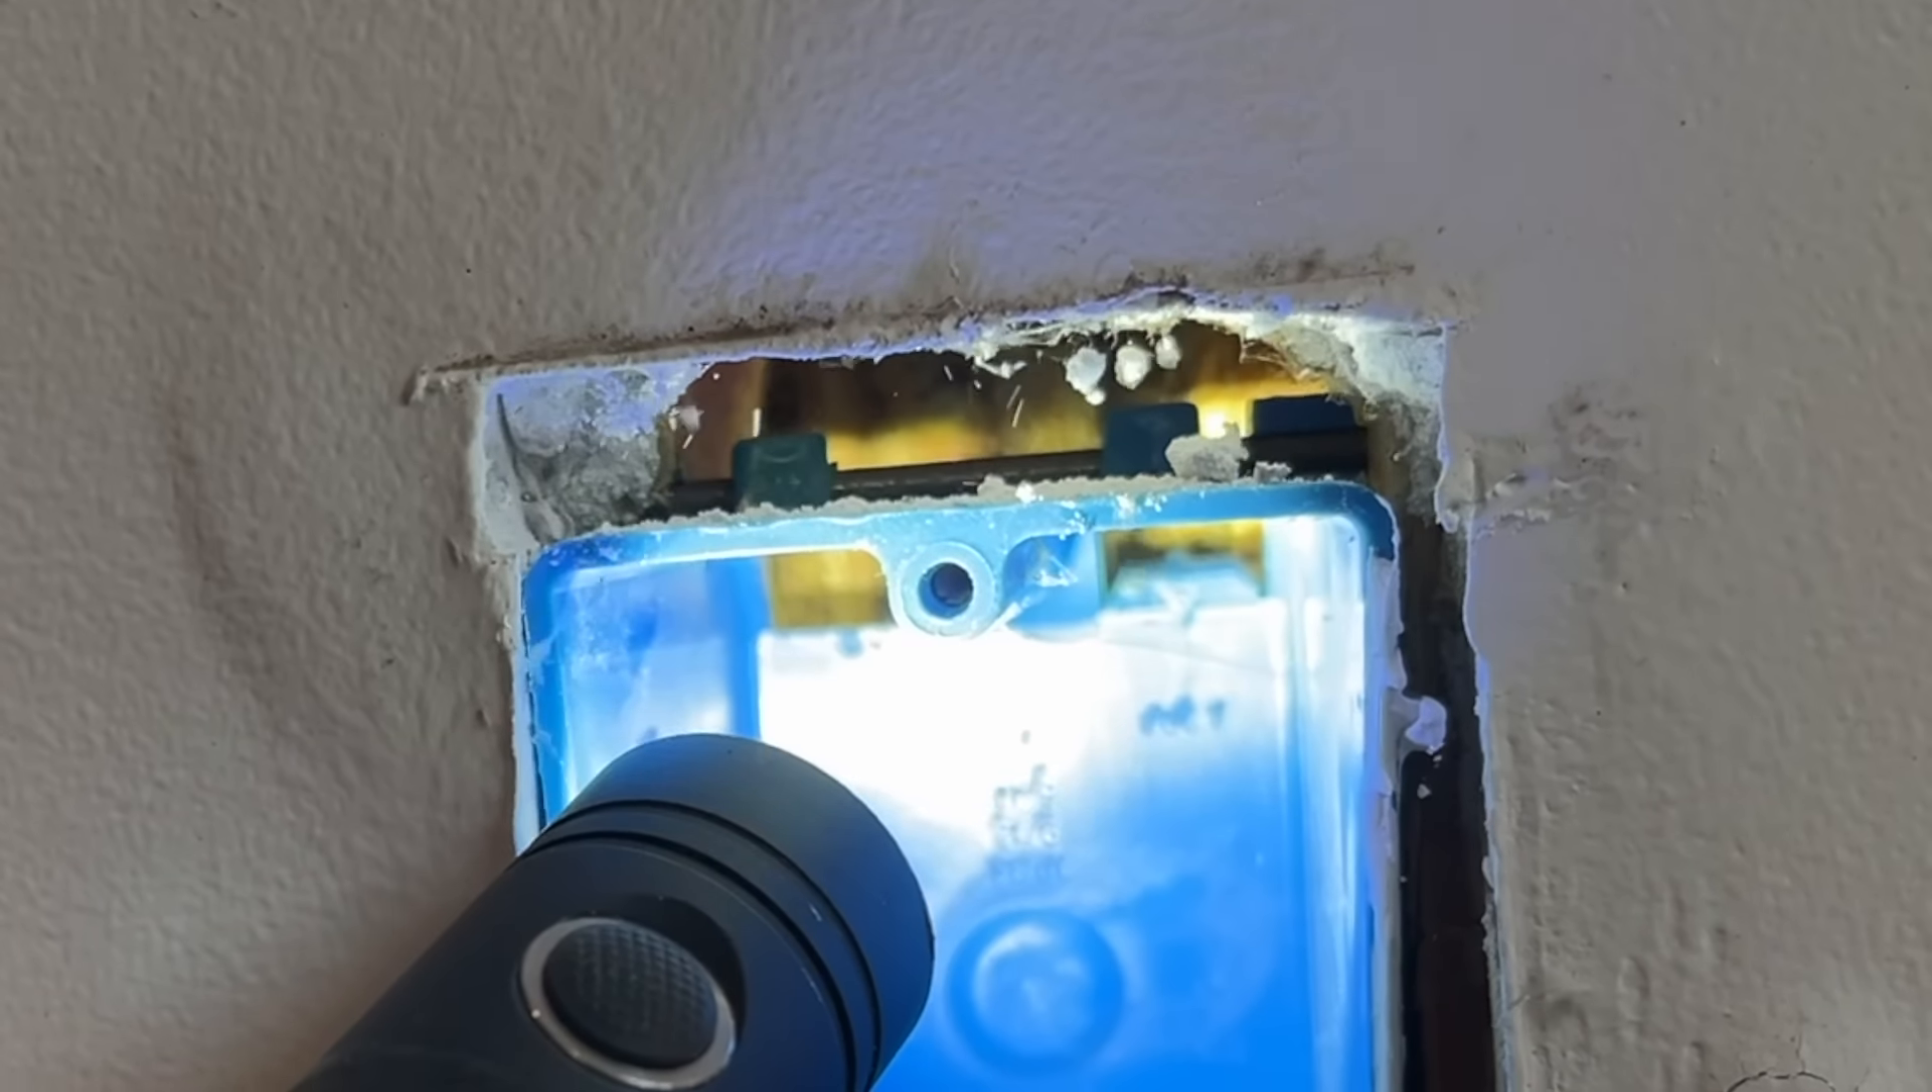Now, there's a sizable gap around the box where they cut the drywall pretty far back at first installation, and Chris uses that gap to shine his light into the wall cavity above the box.